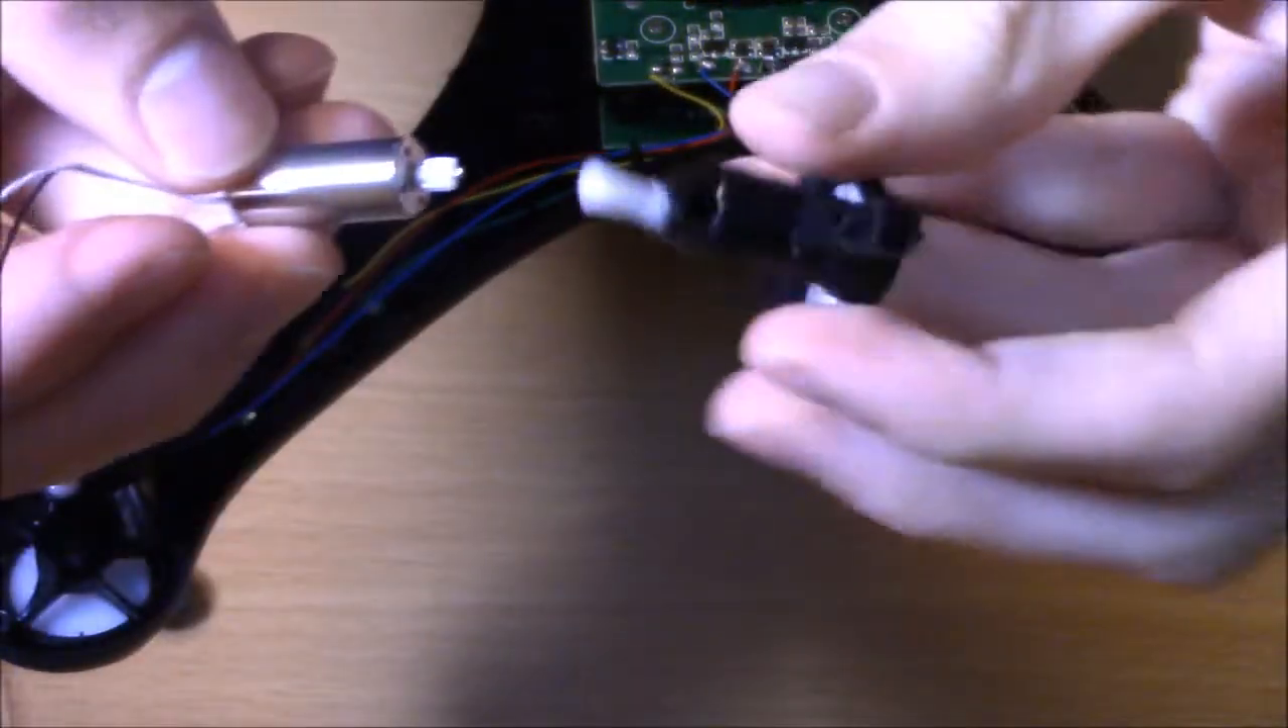All right, so now your motor is out.